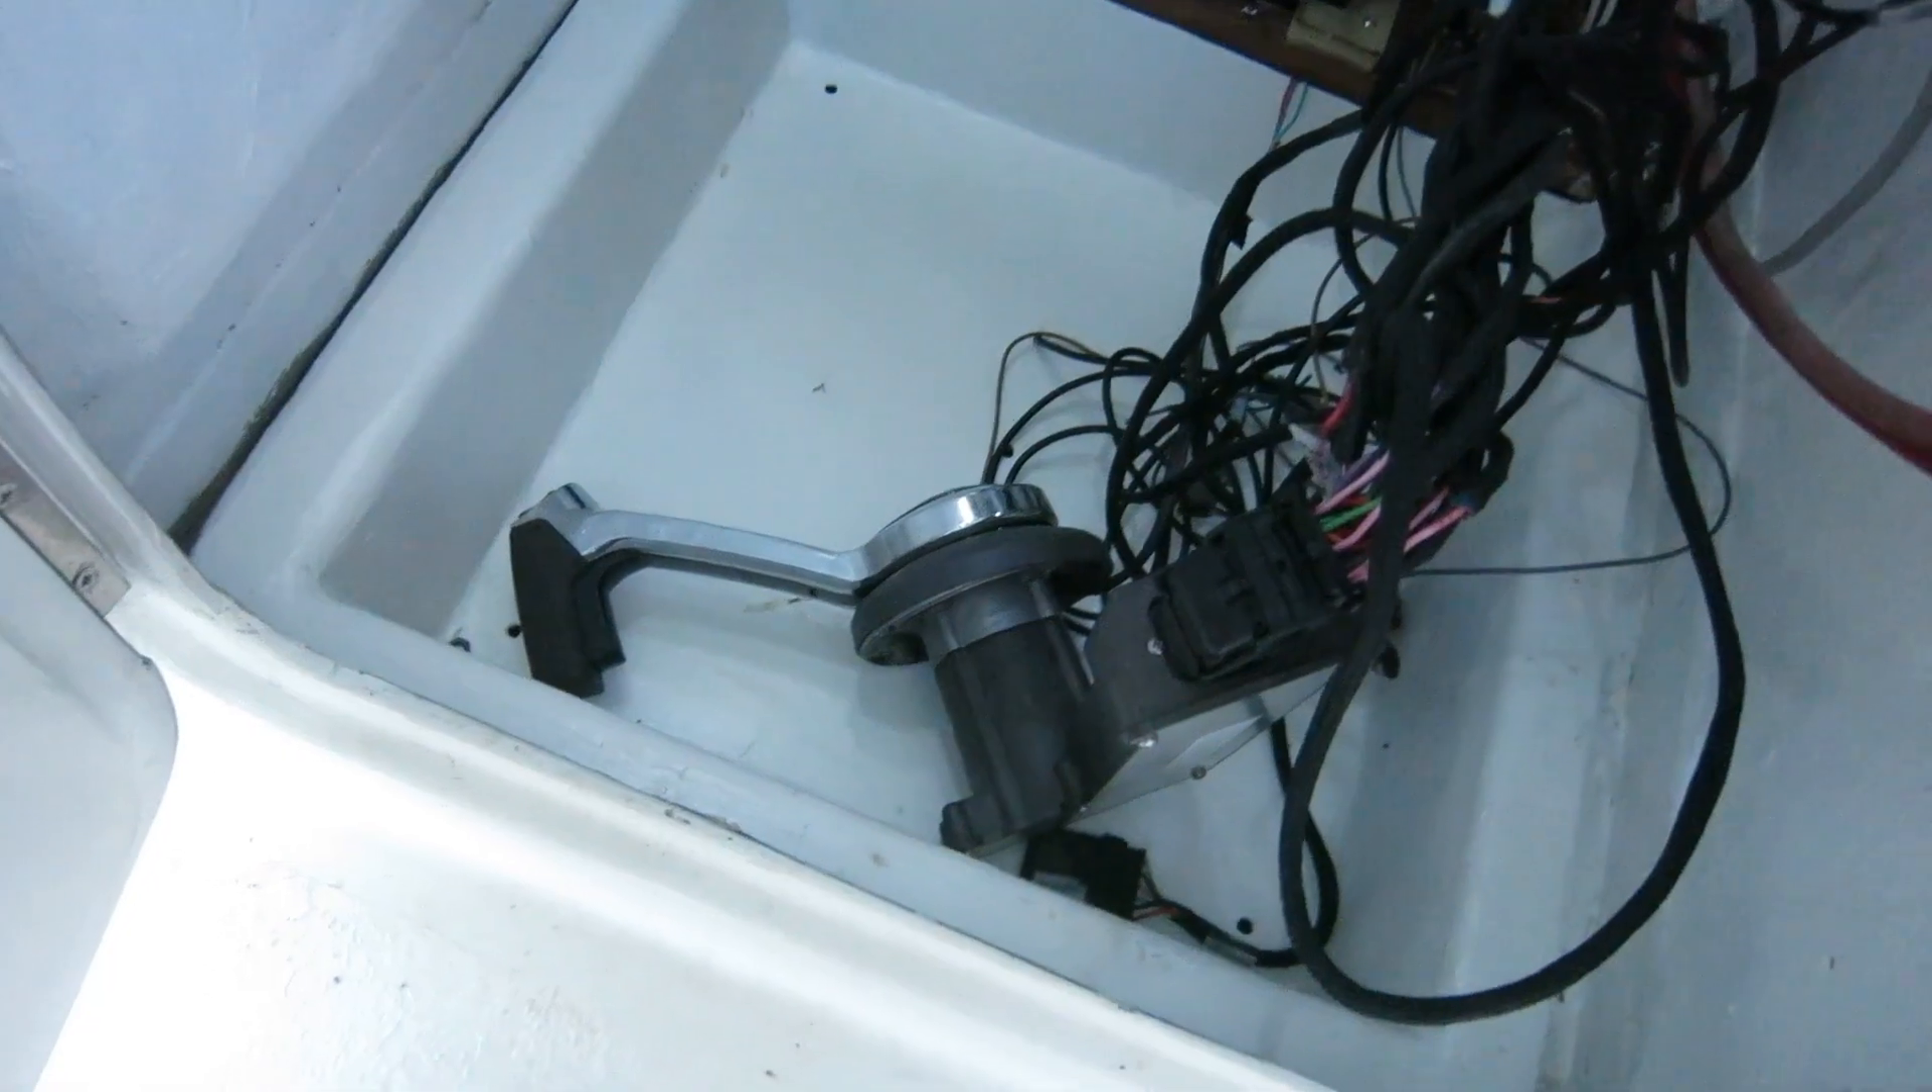So I've got the Original controller Plugged in Laying in the bottom of the console Because I don't have the issue With the helm mounted controller yet.